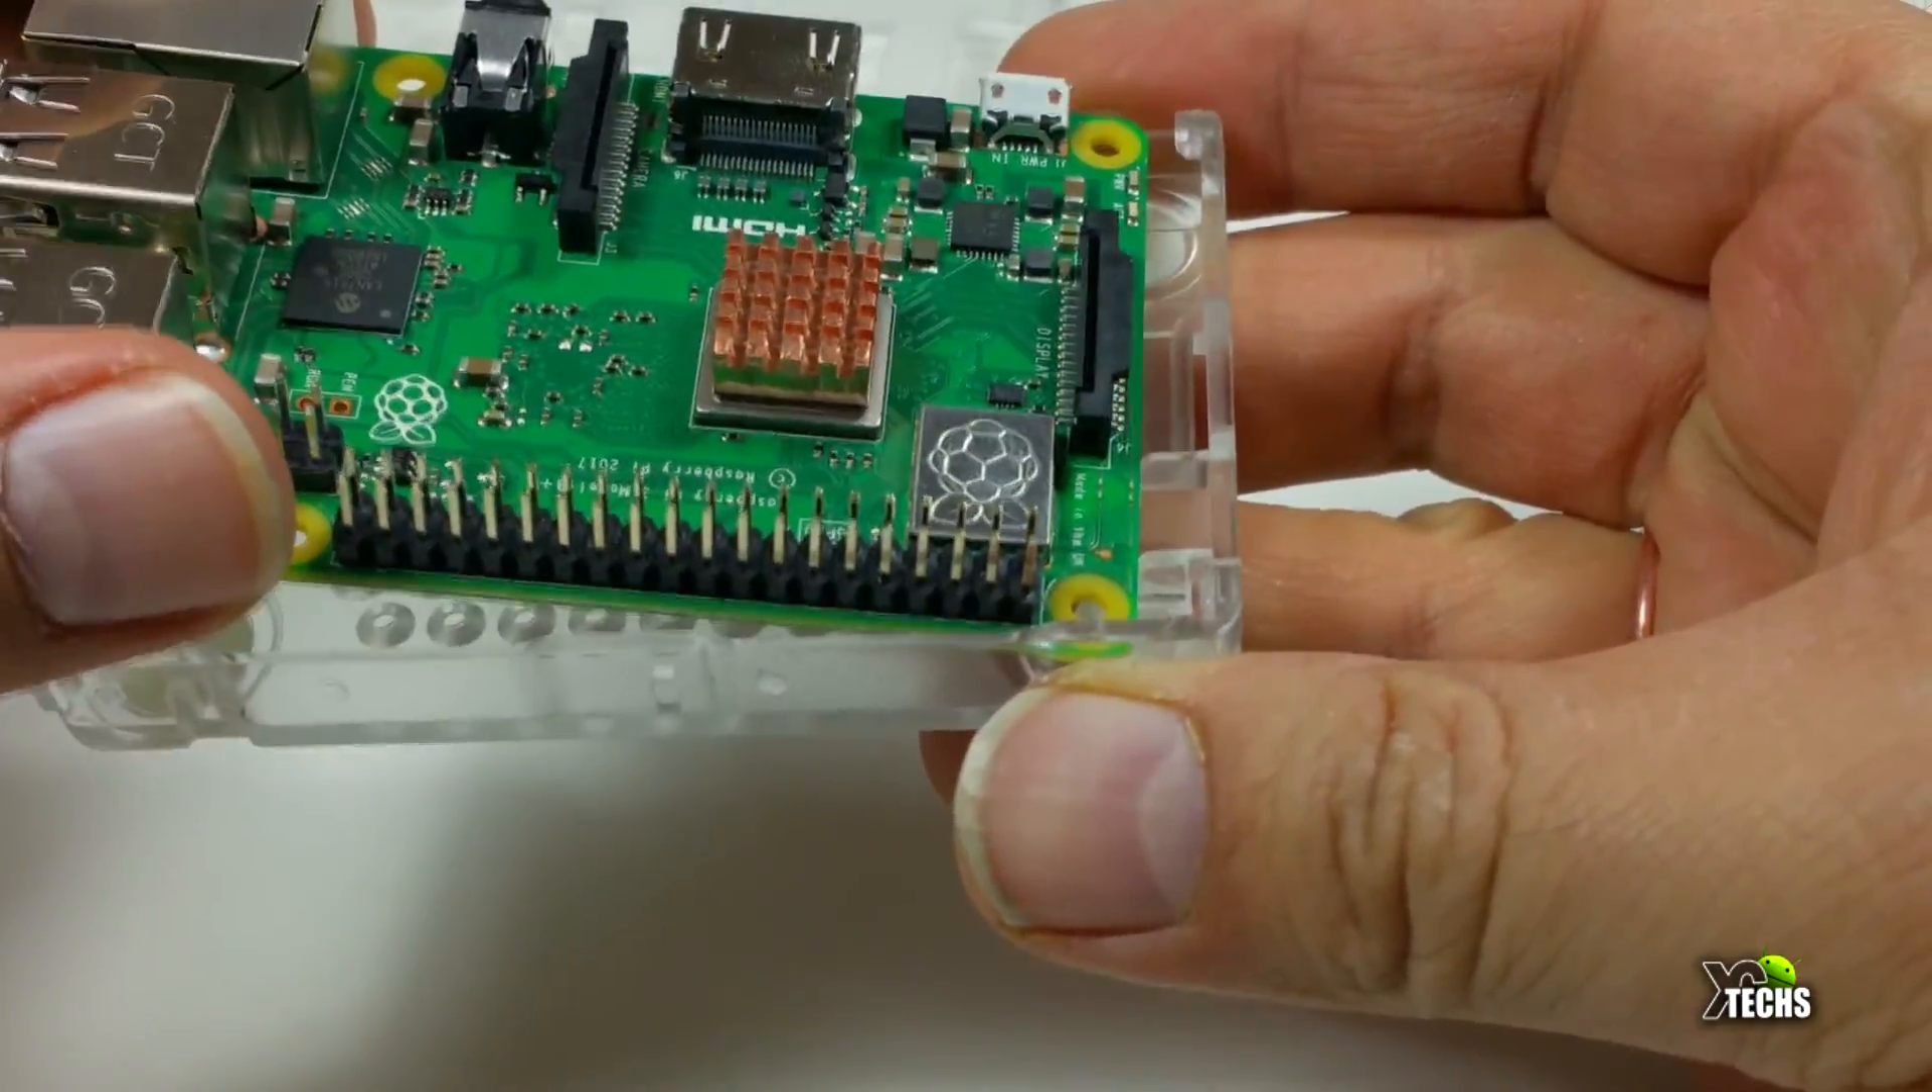We already attached the heat sink.